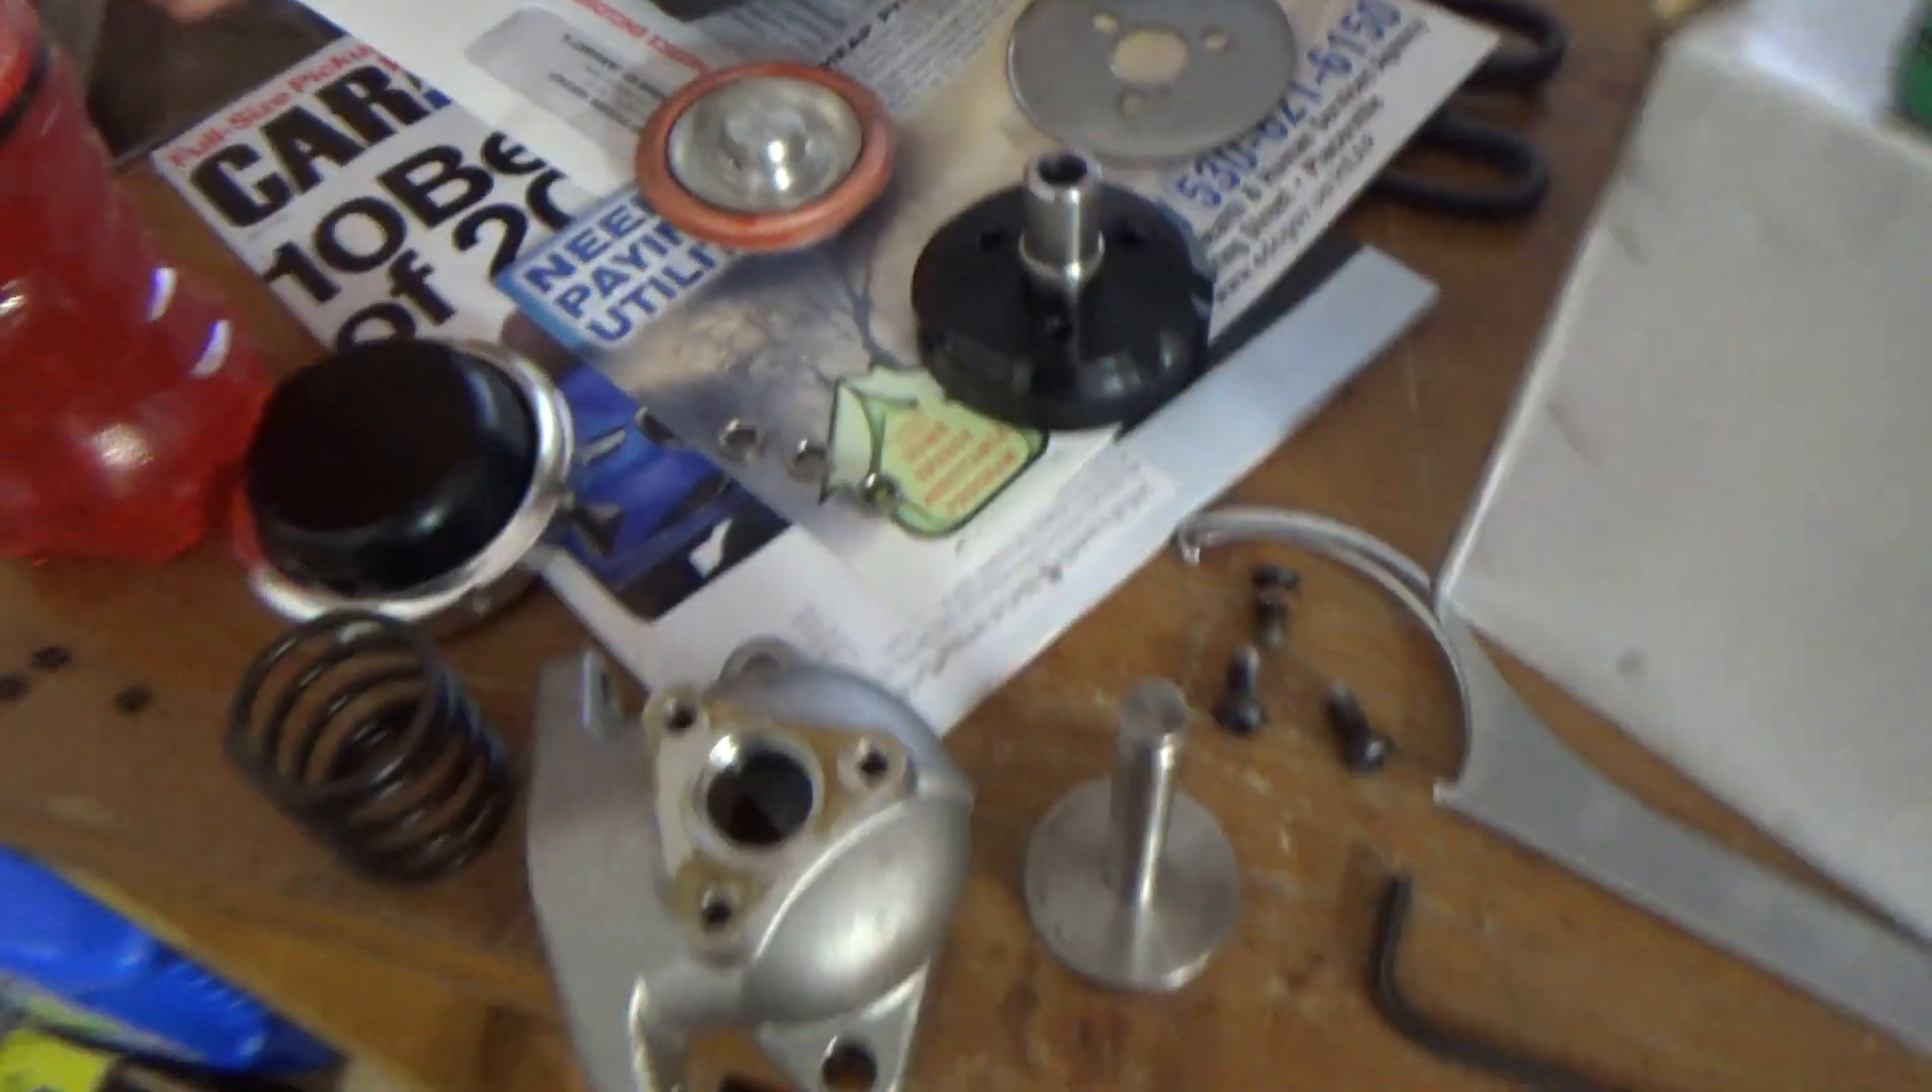There's a completely disassembled ebay waste gate.